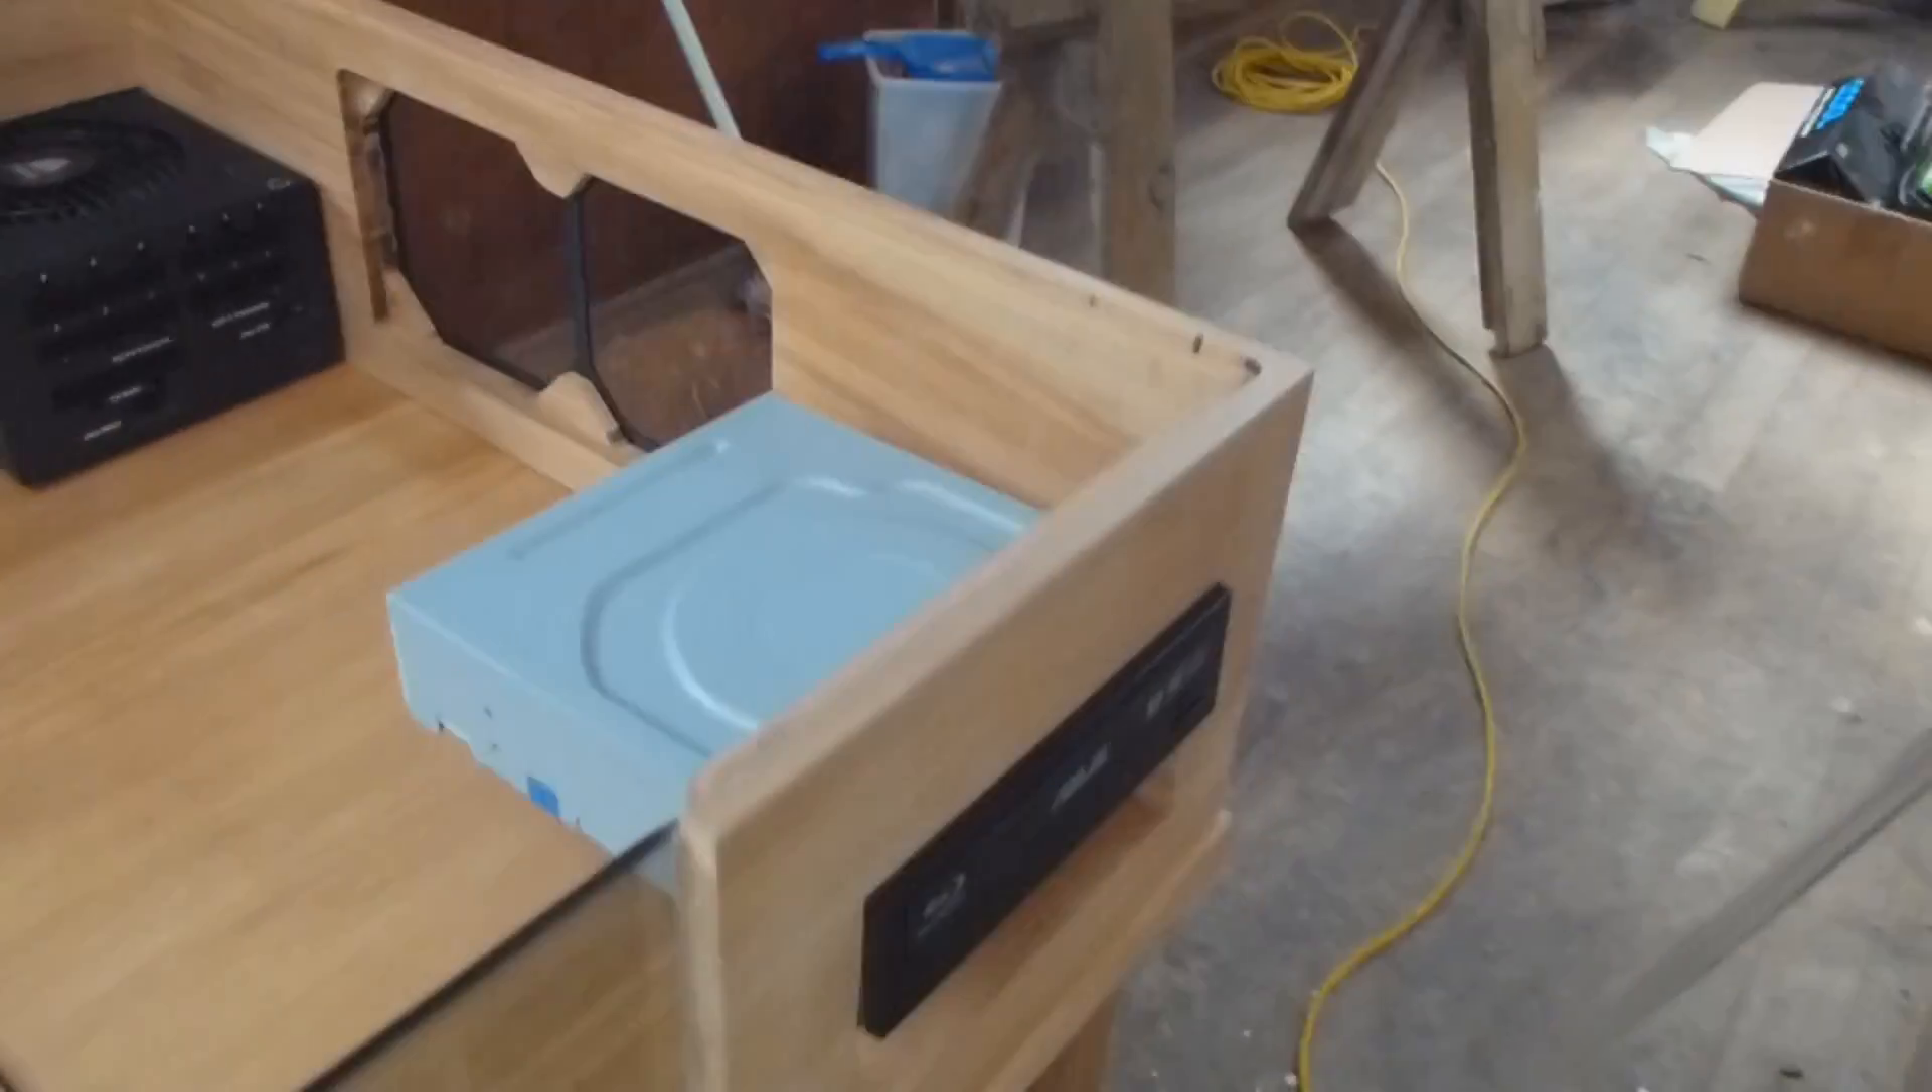Here is the Blu-Ray Drive. Just in its slot.